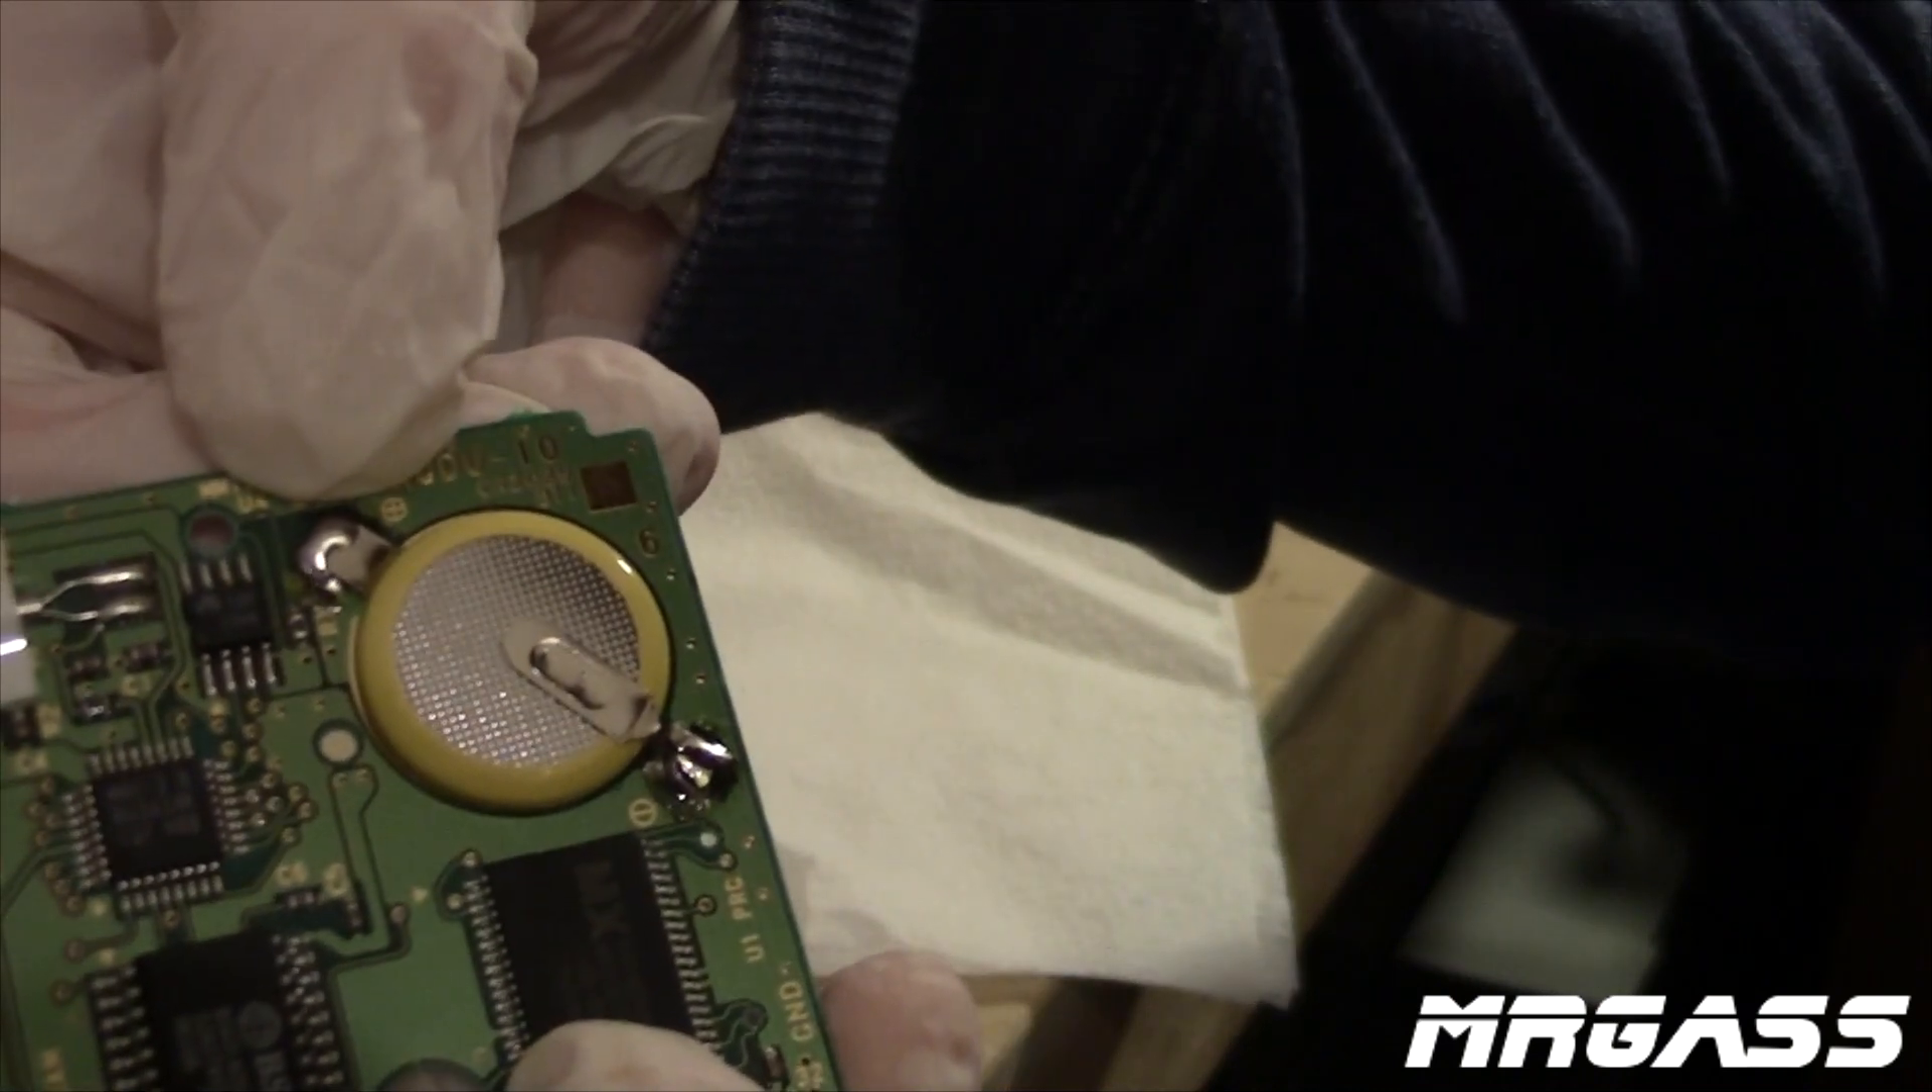Ok perfetto ho saldato la nuova batteria qua.